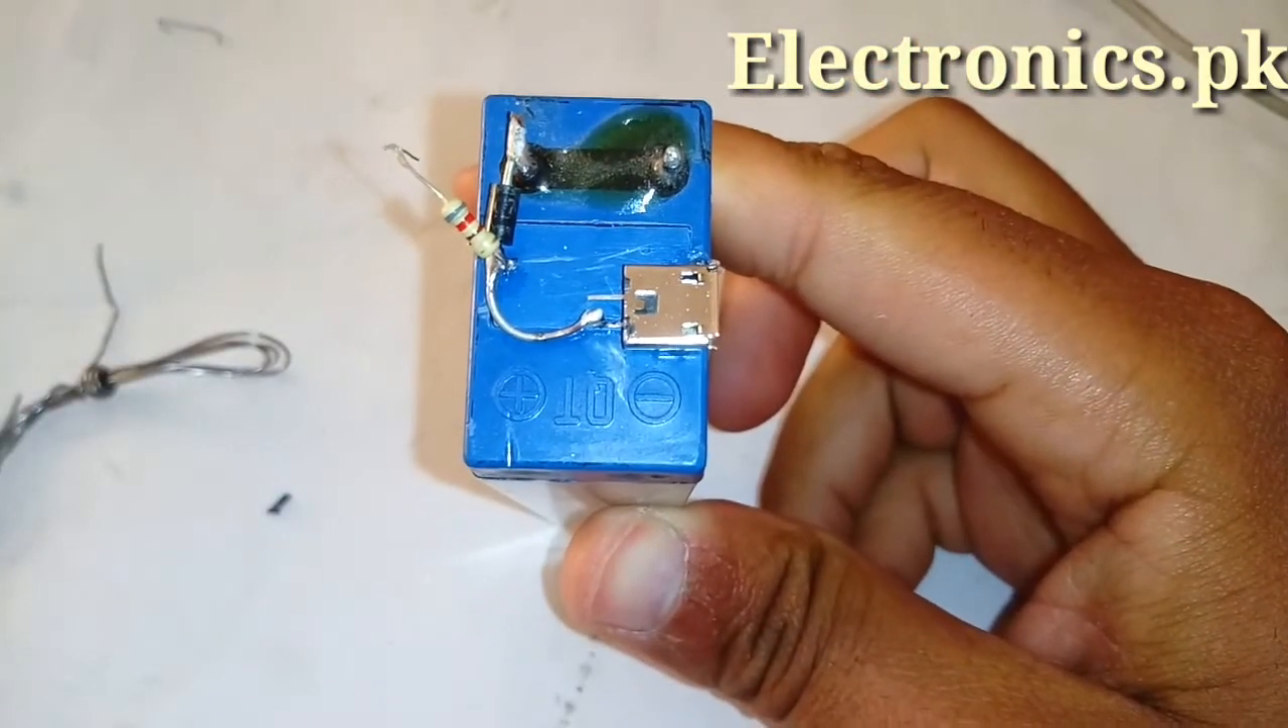آپ دیکھ سکتے ہیں کہ میں نے یہاں پر جیک فٹ کر دی ہے۔